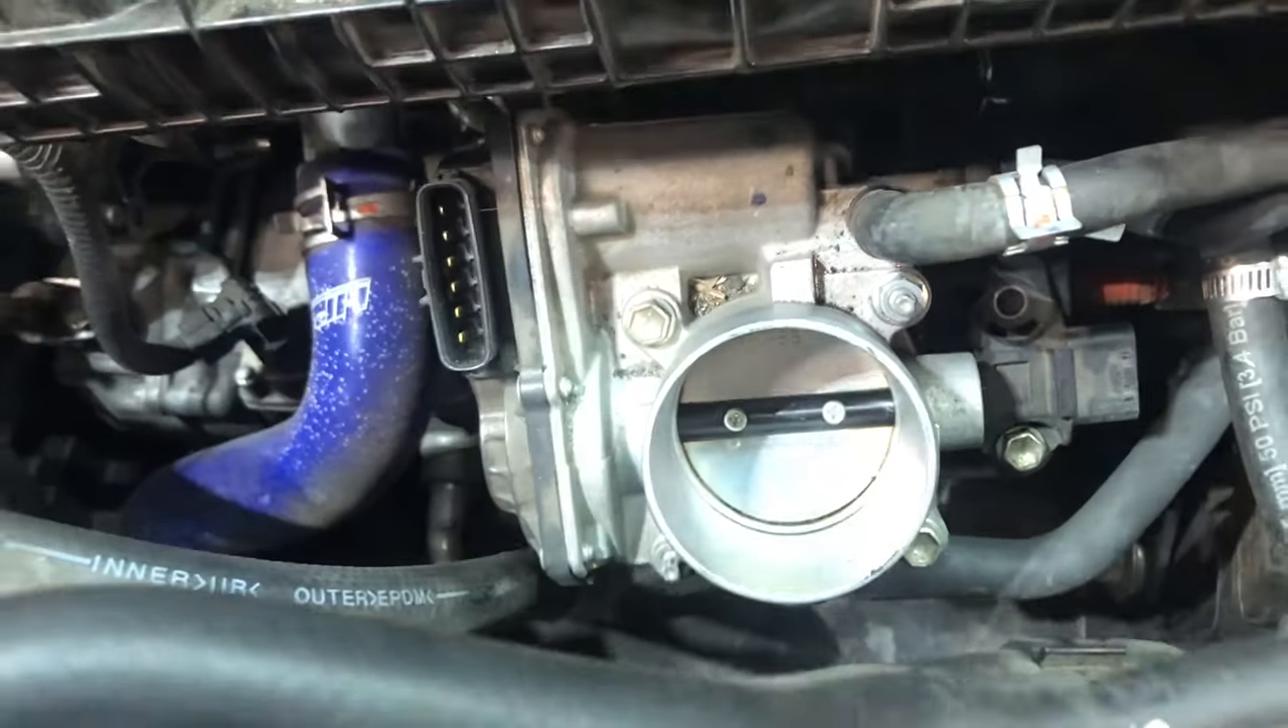I removed the last piece of the intake pipe there from the throttle body.